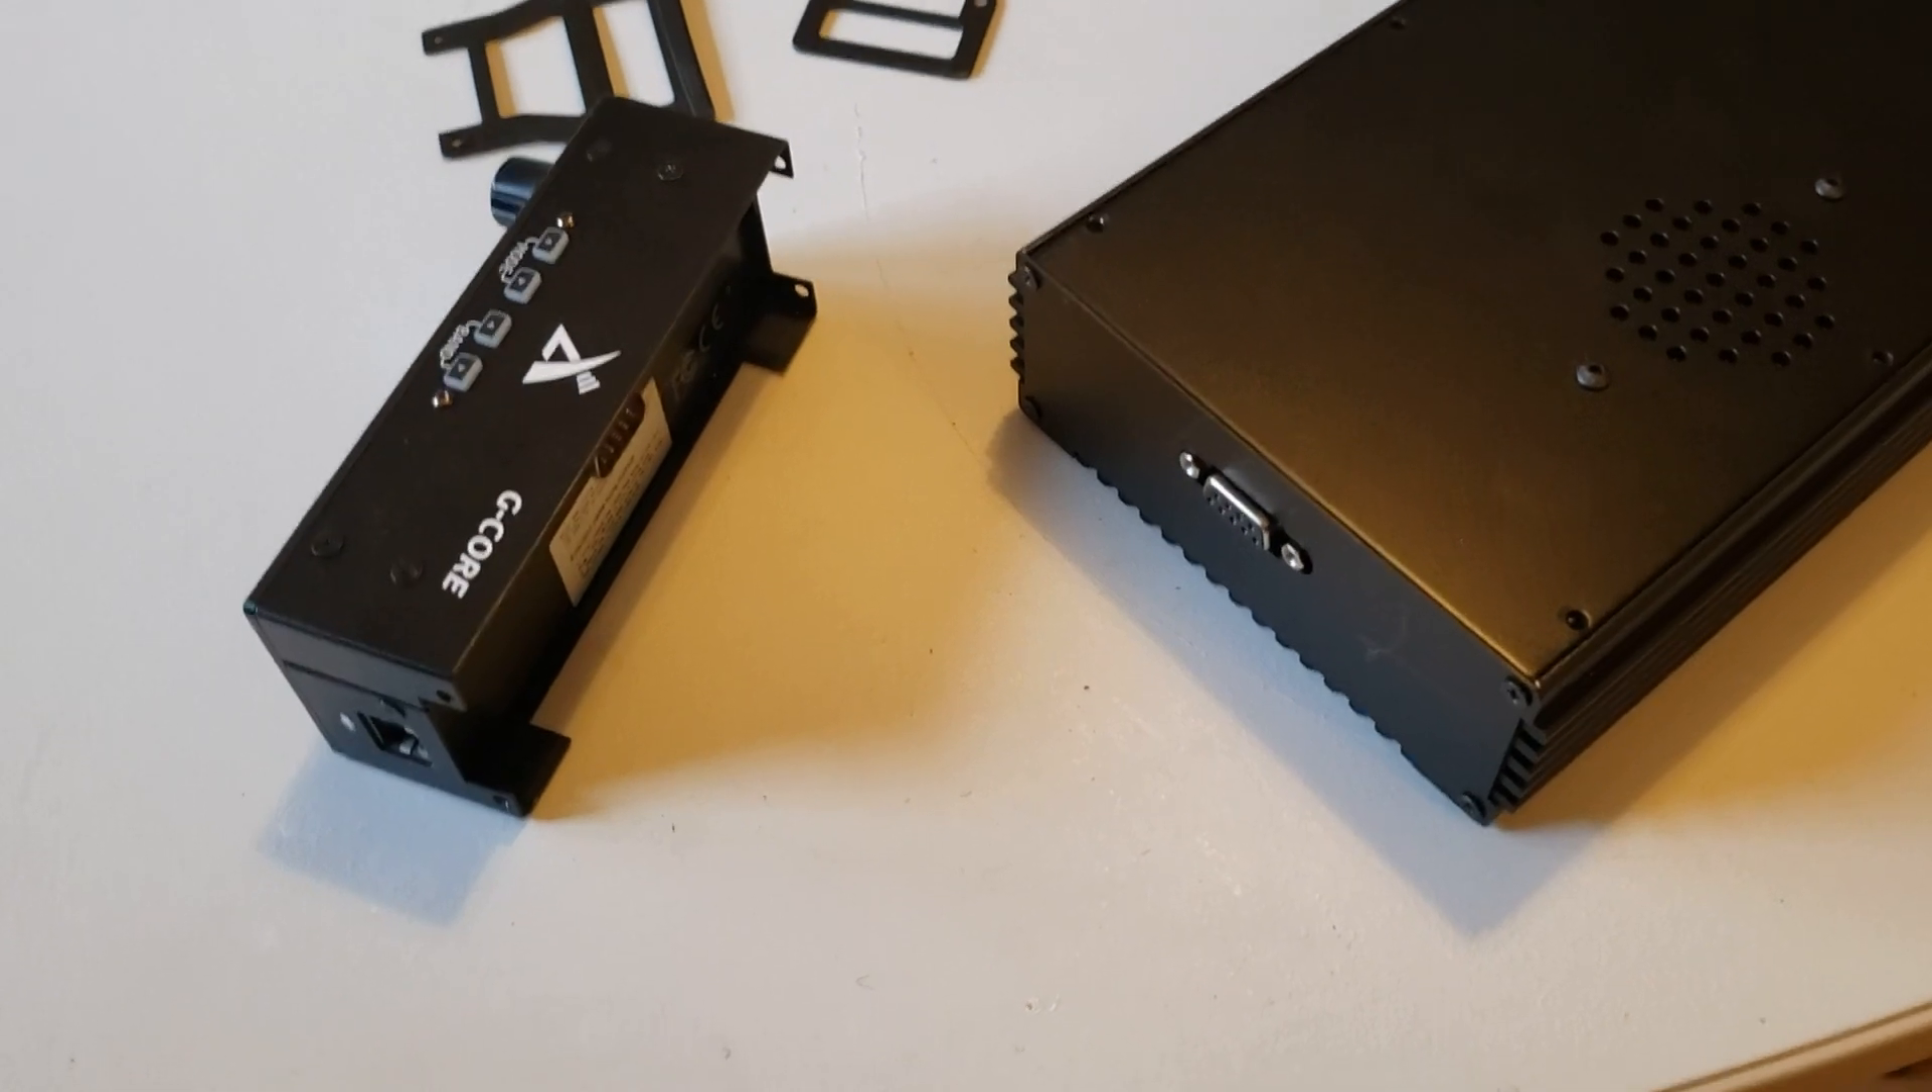We now have the head unit detached from the base unit and what we're going to need to do next is take those phillip head screws out of the front so that we can slide the top piece off.